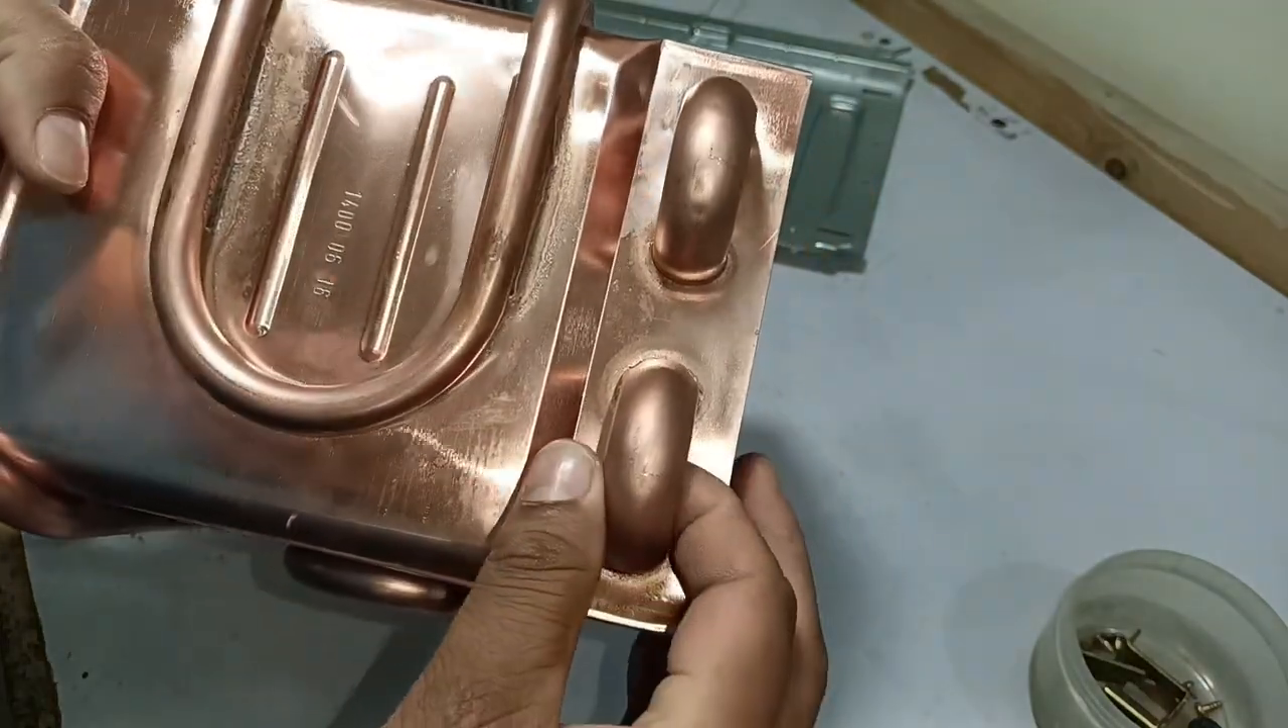I will remove the heat exchanger it has come out easily.